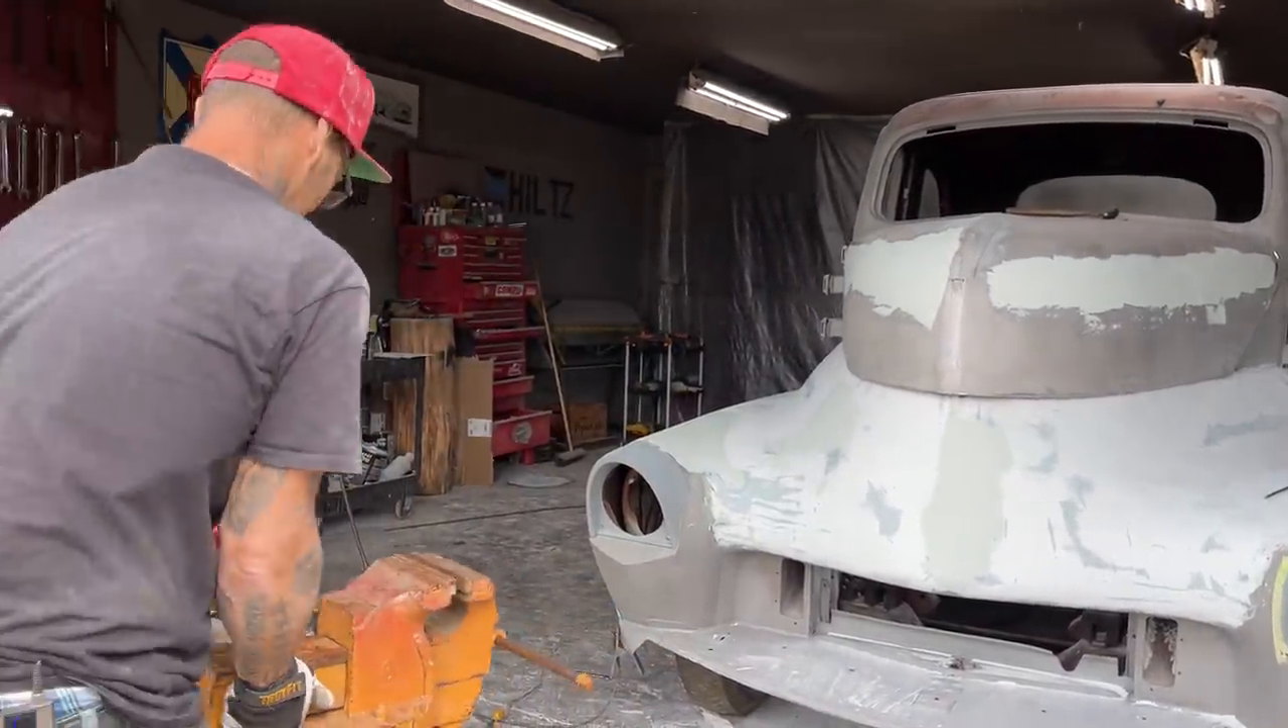We still have not taken the hood off the car yet and the reason being is we're not done yet.